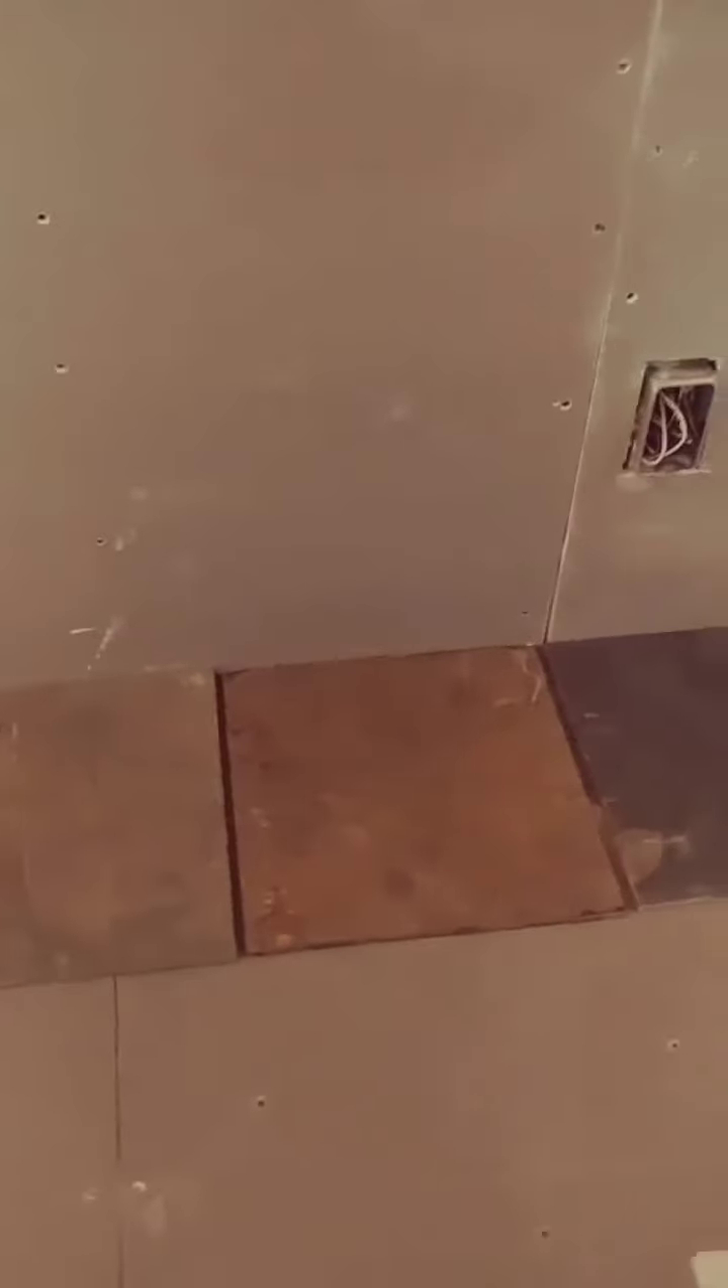I got my first row dry fitted.